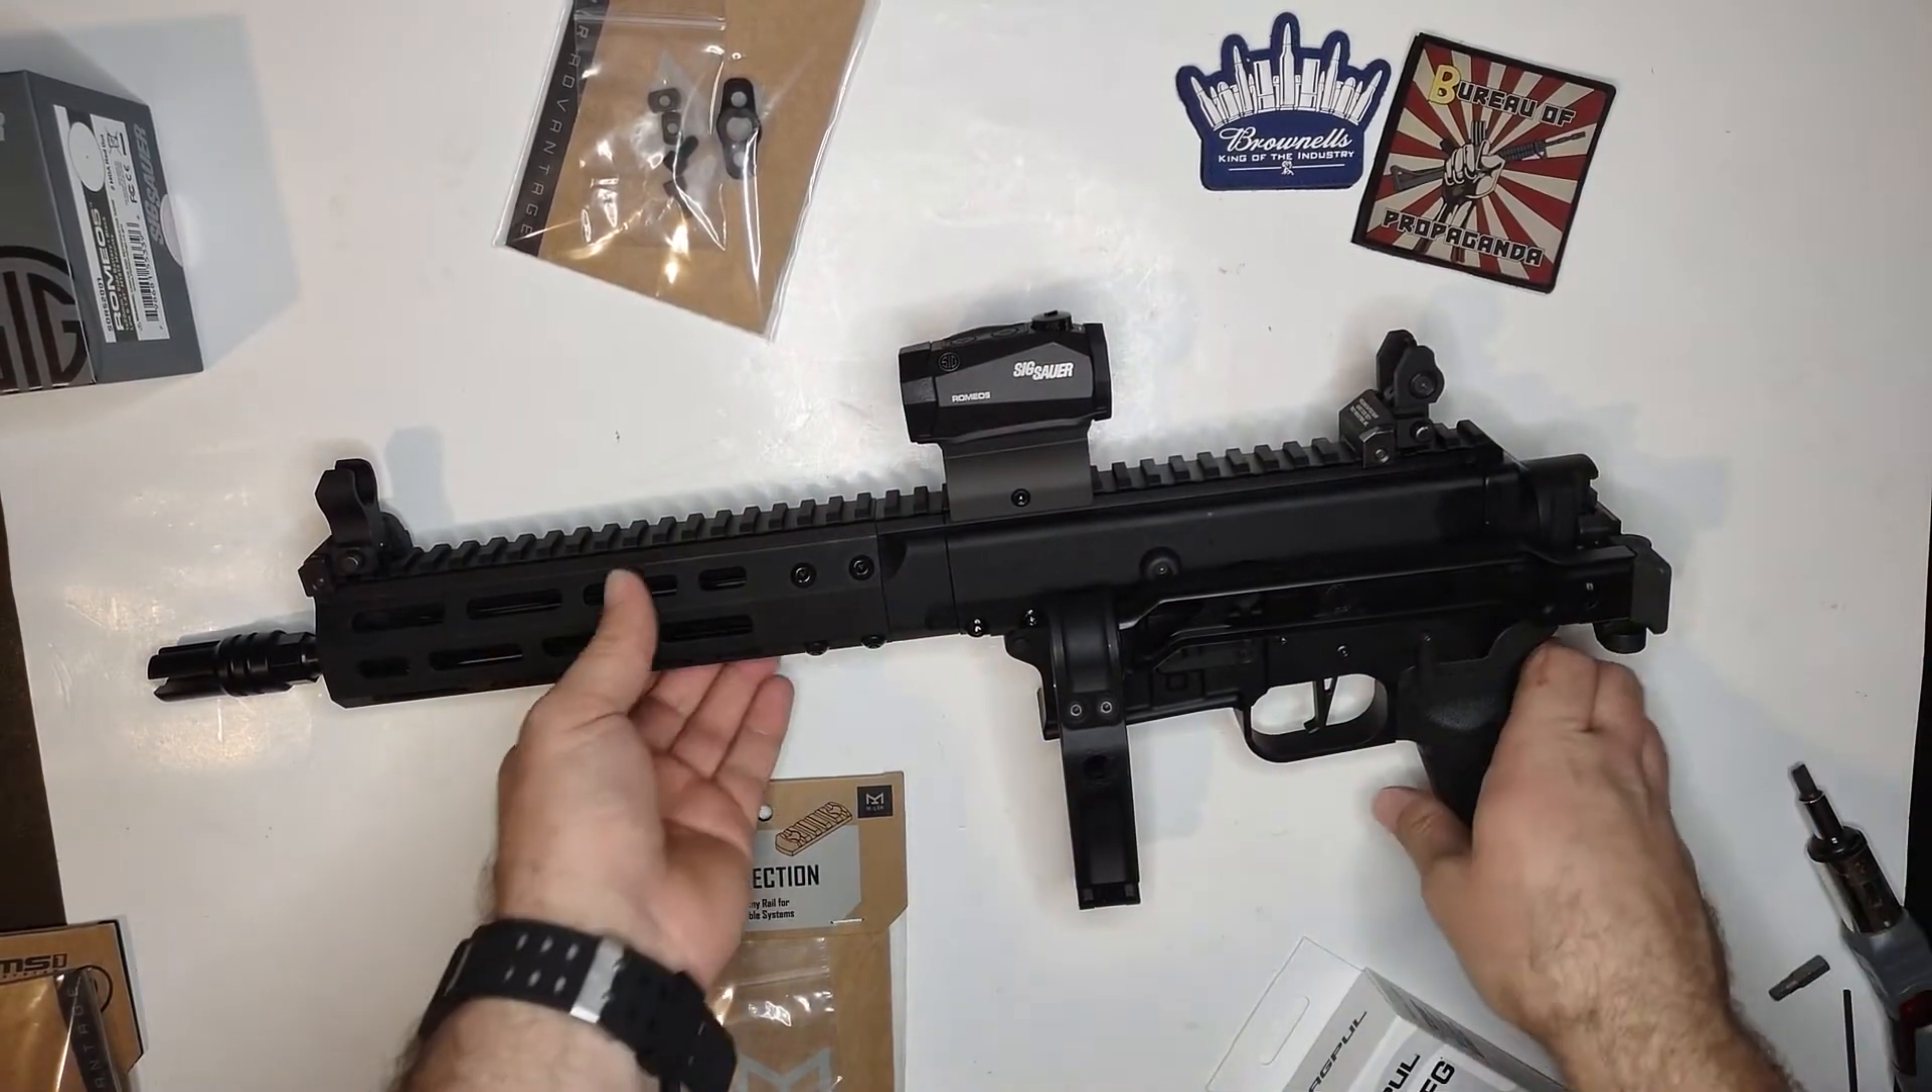So here you go you got the front and rear backup sights mounted.